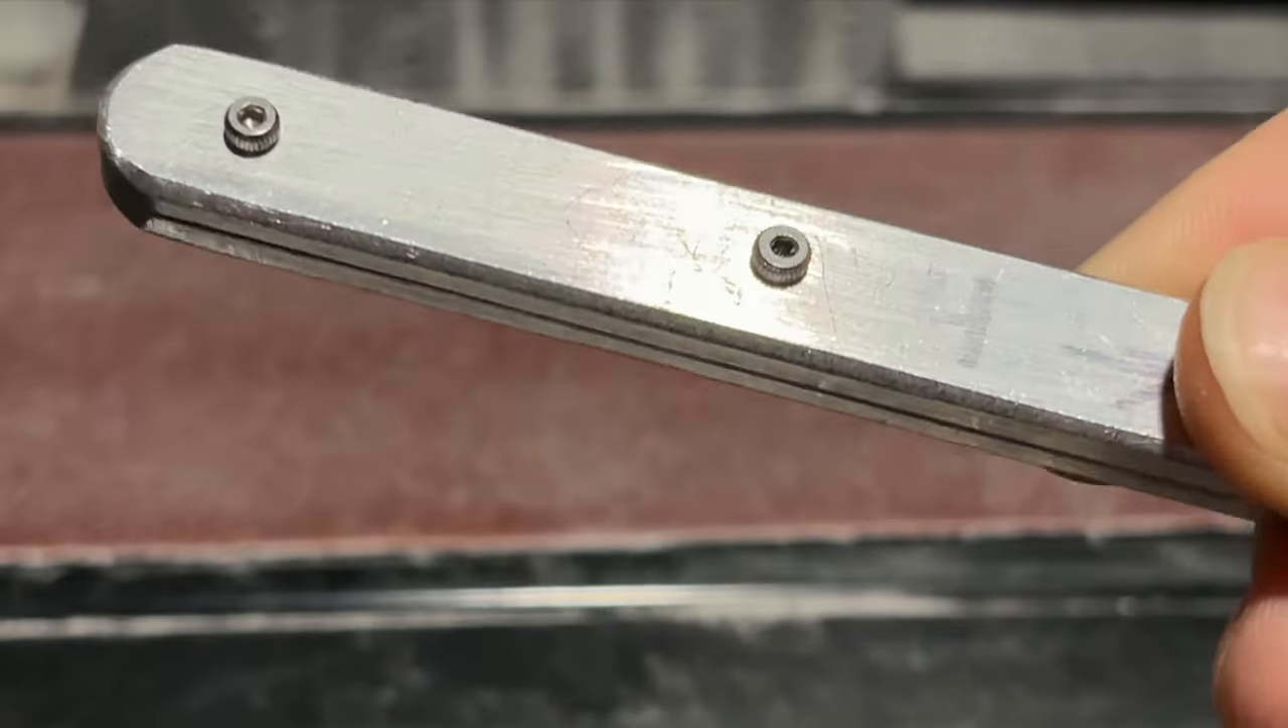So now you should have your scales completely screwed together your ends rounded off right there.